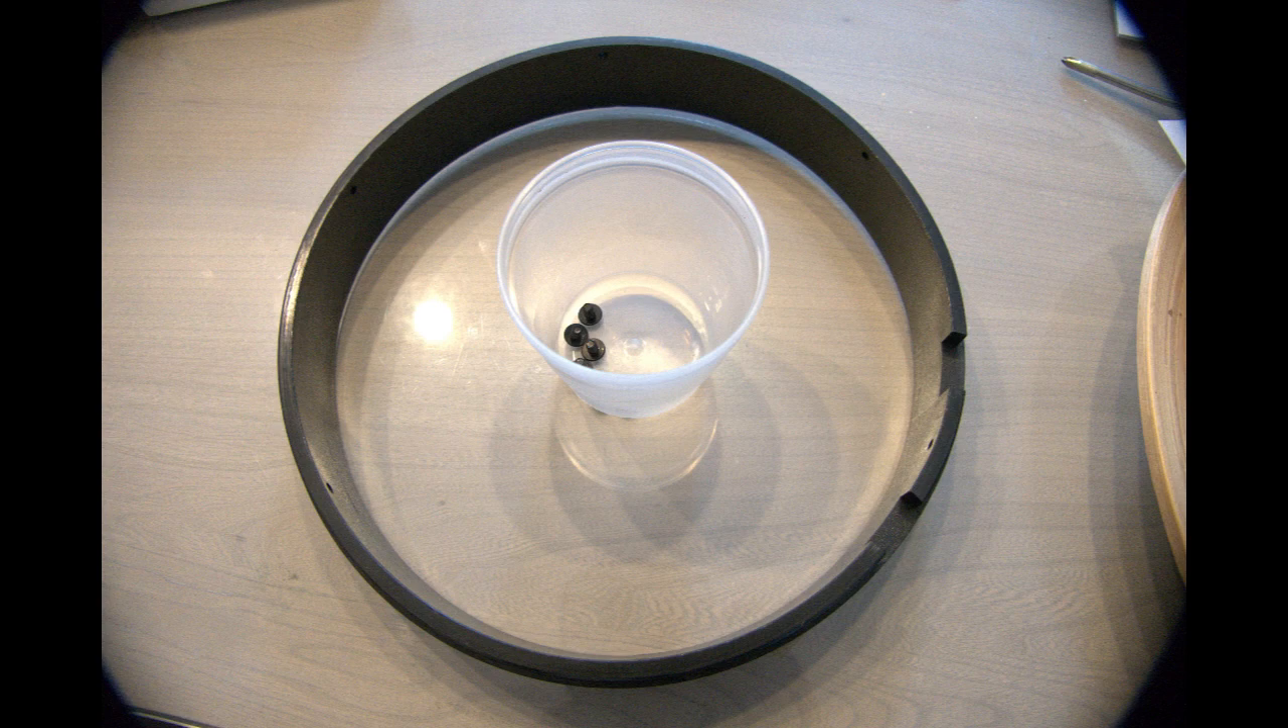L'extrémité est démontée, les vis sont placés dans un gobelet pour ne pas être égaré.